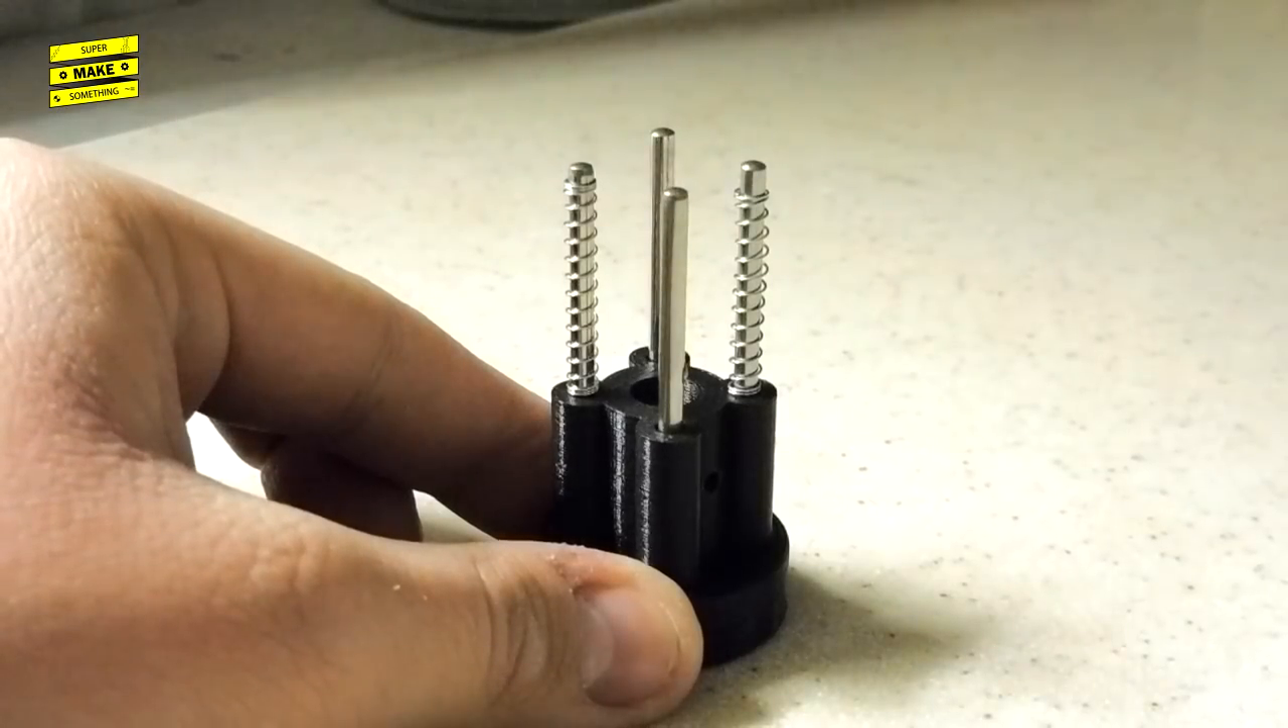I next slid the pen holder tube over the dowels, followed by the two compression springs, which were placed on opposing dowel pins.